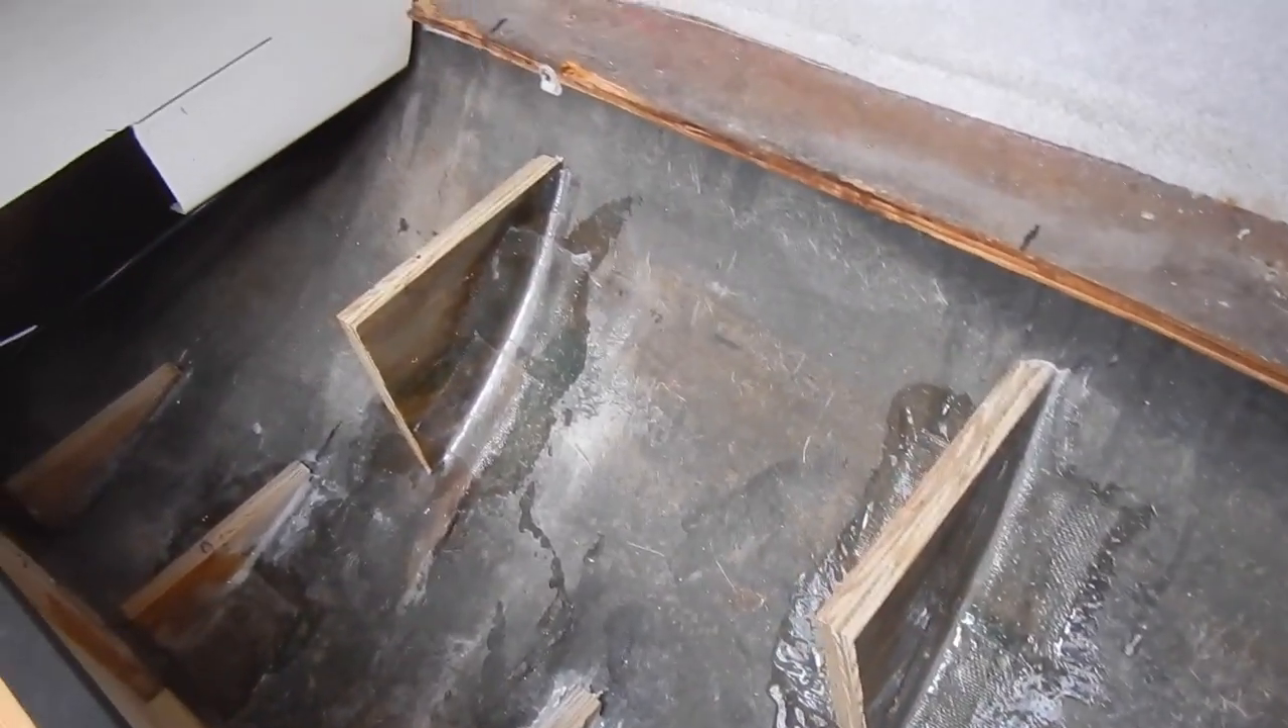So the bottom and side supports have all been glassed in uh for extra strength and hopefully uh that will be enough to keep the uh batteries firmly in place.